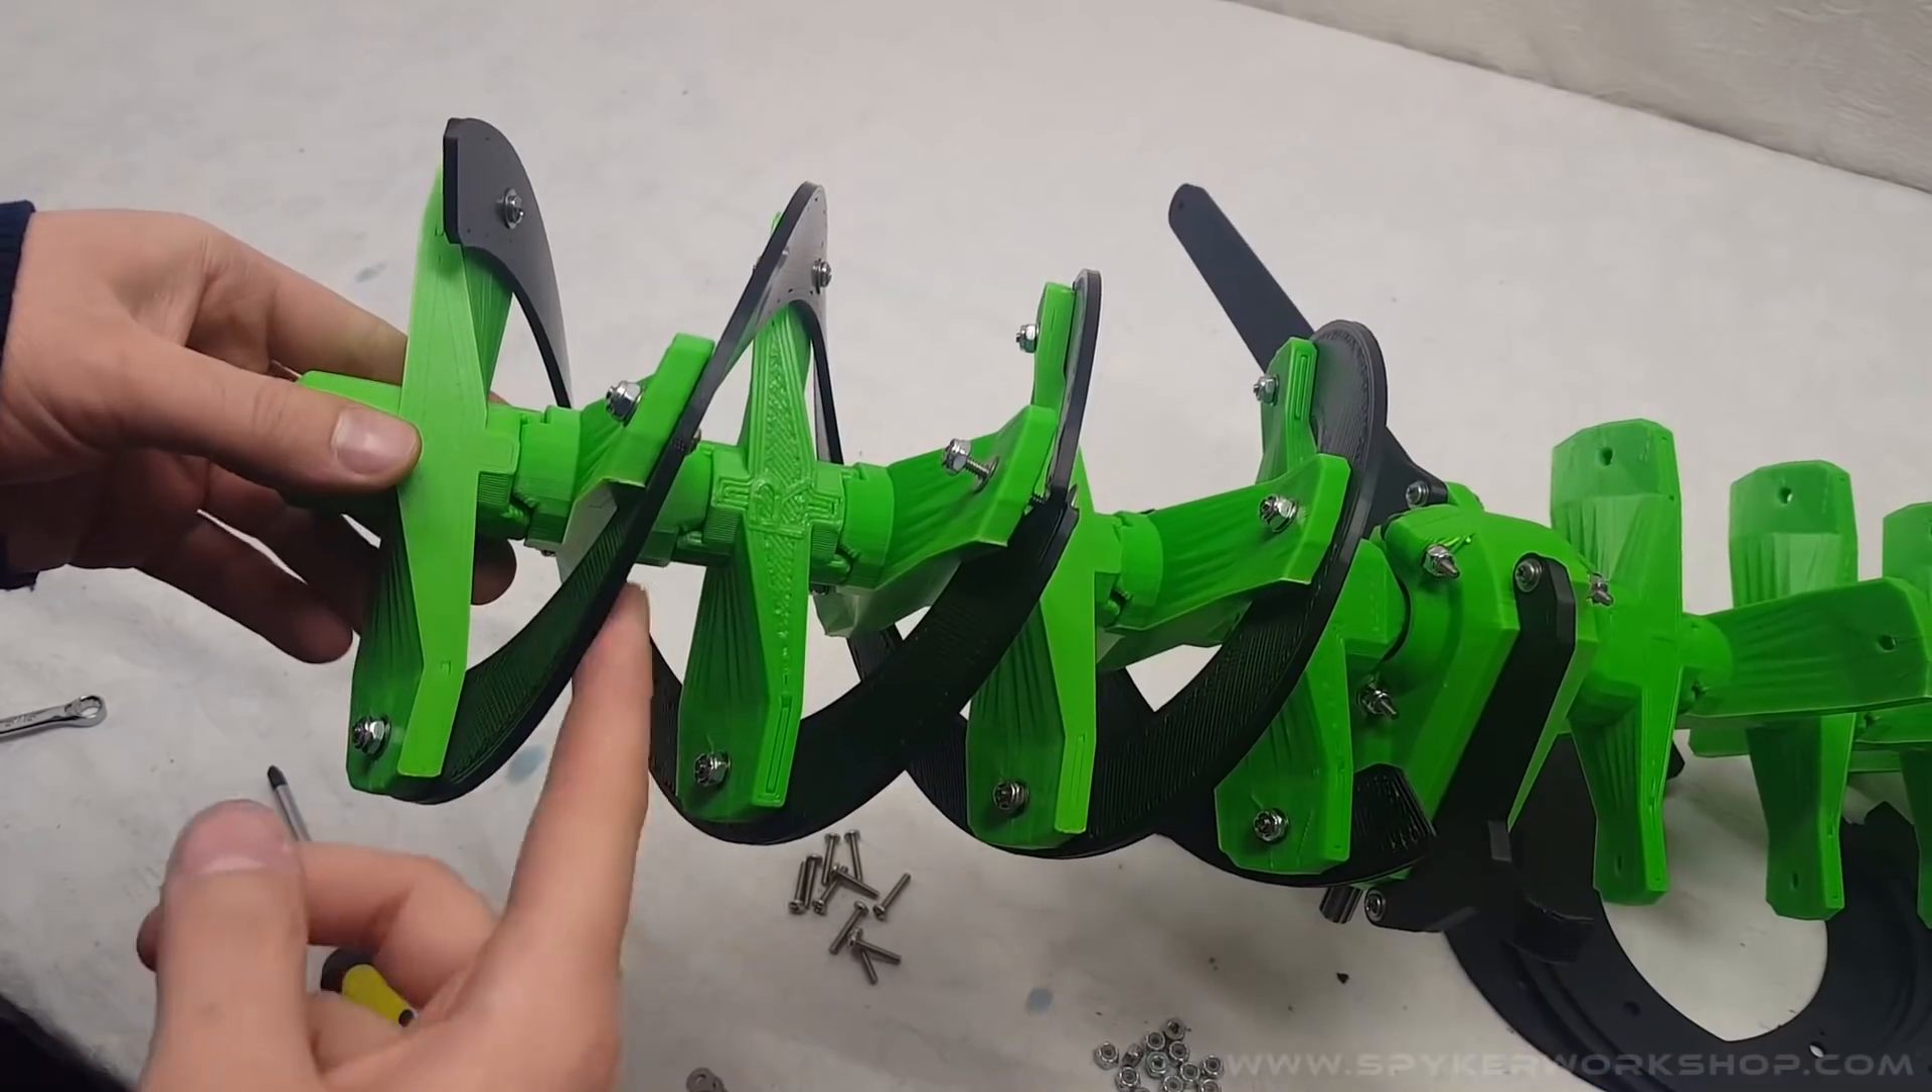So here I almost have the right side done. I got these blades on here.